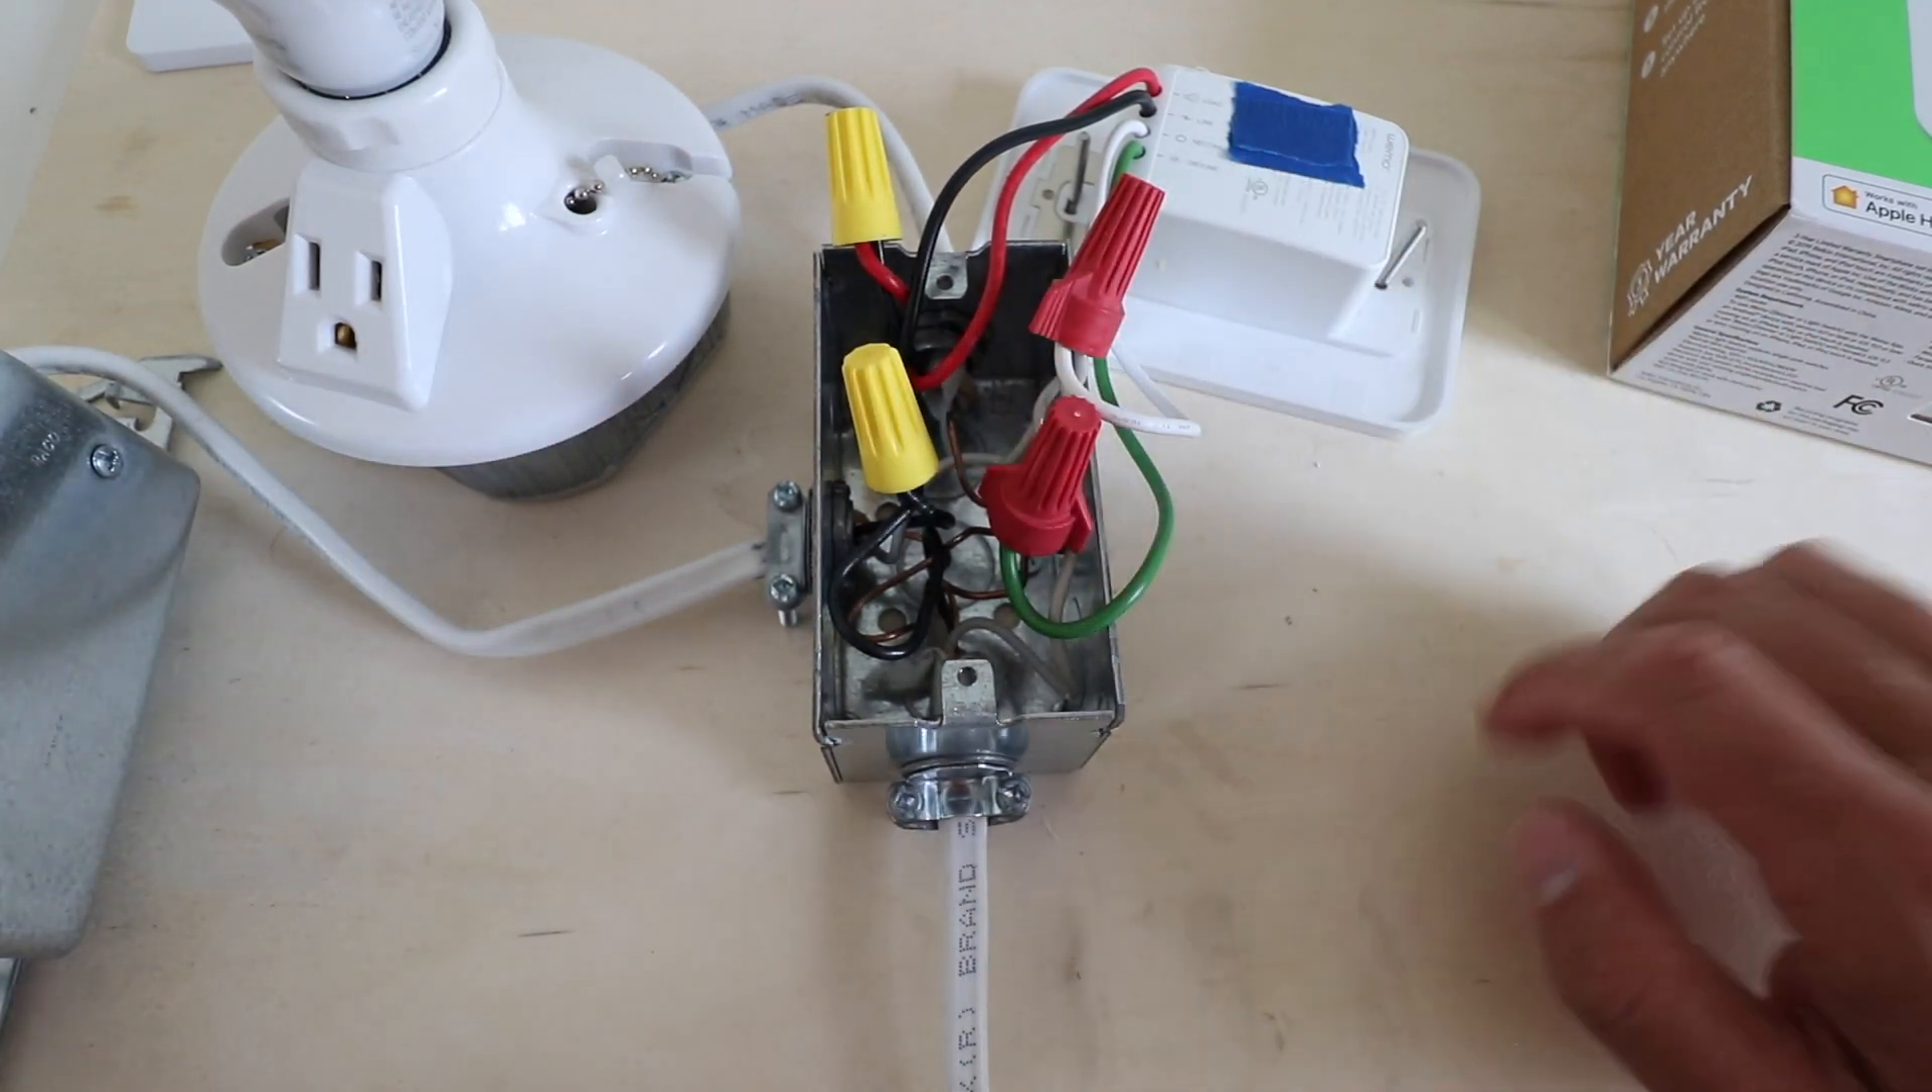All right we've got all of our wires connected and now what you need to do is fold the wires back down into the junction box so you can fit the smart switch into the junction box.